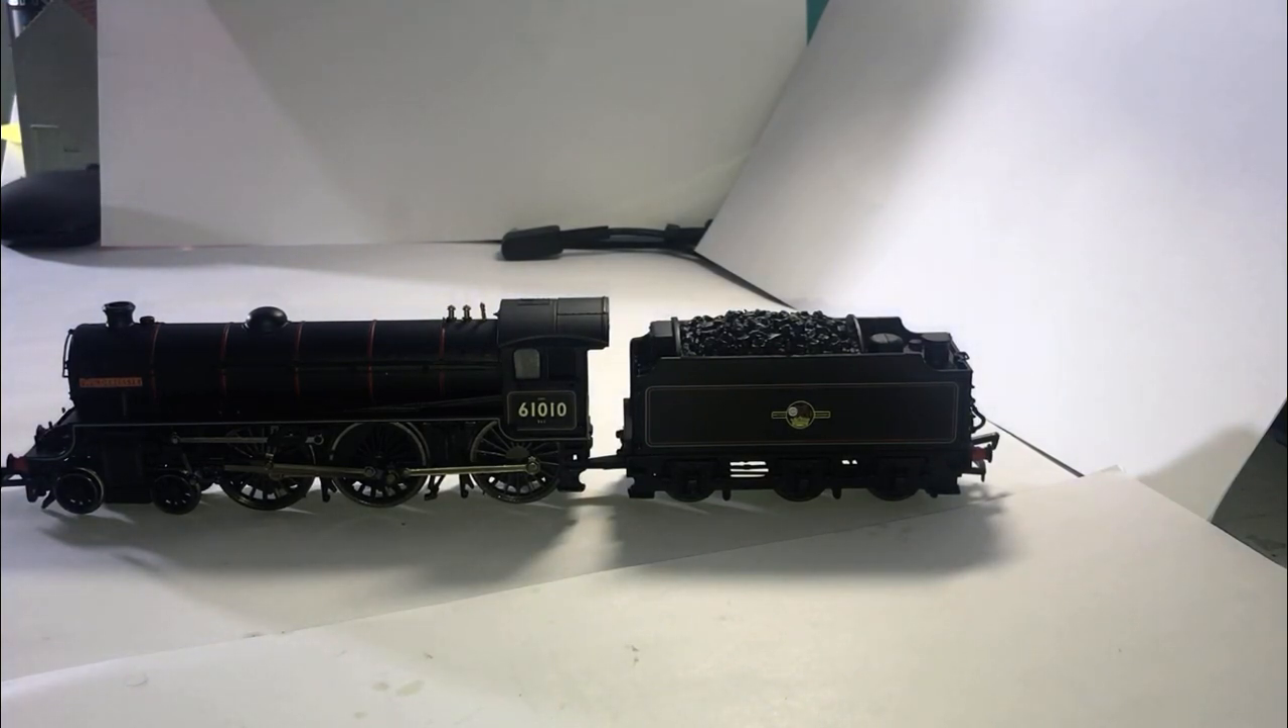That's the model back together.